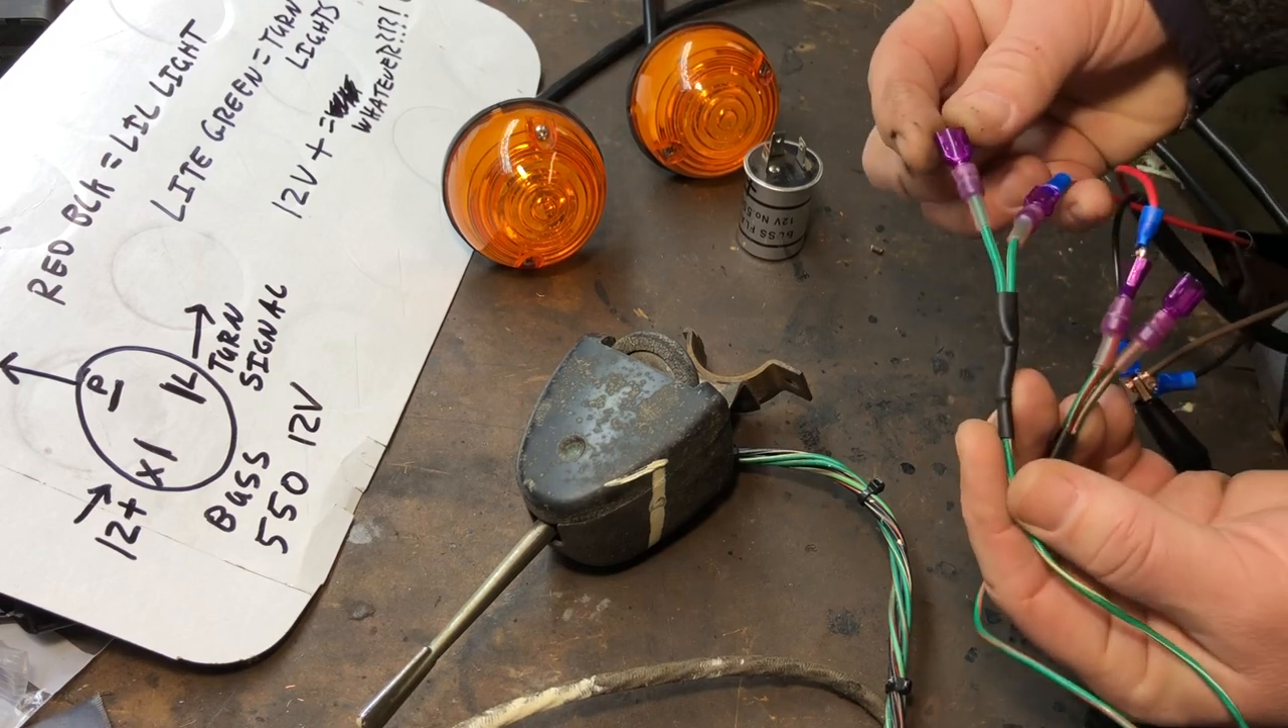We have our left and the right and i also made a pigtail coming off with the right colors so it splits off into the new wiring diagram.